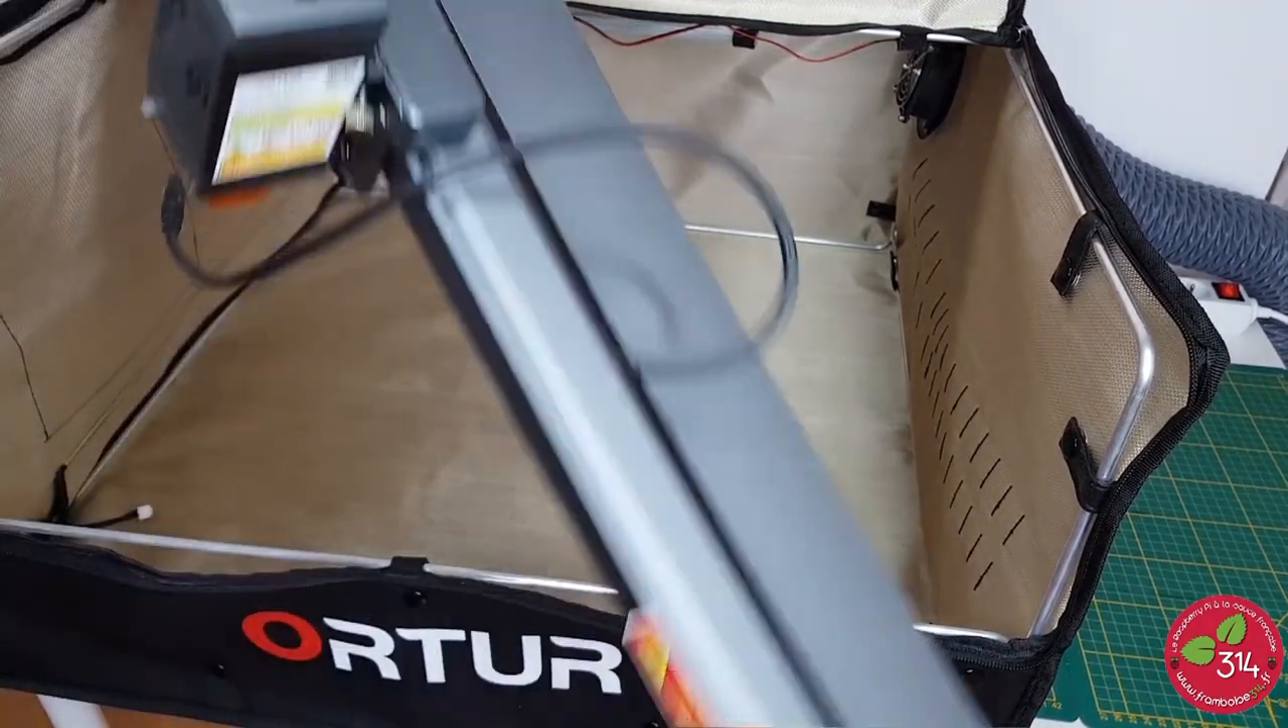Bon, le caisson est monté. On va pouvoir faire le test.